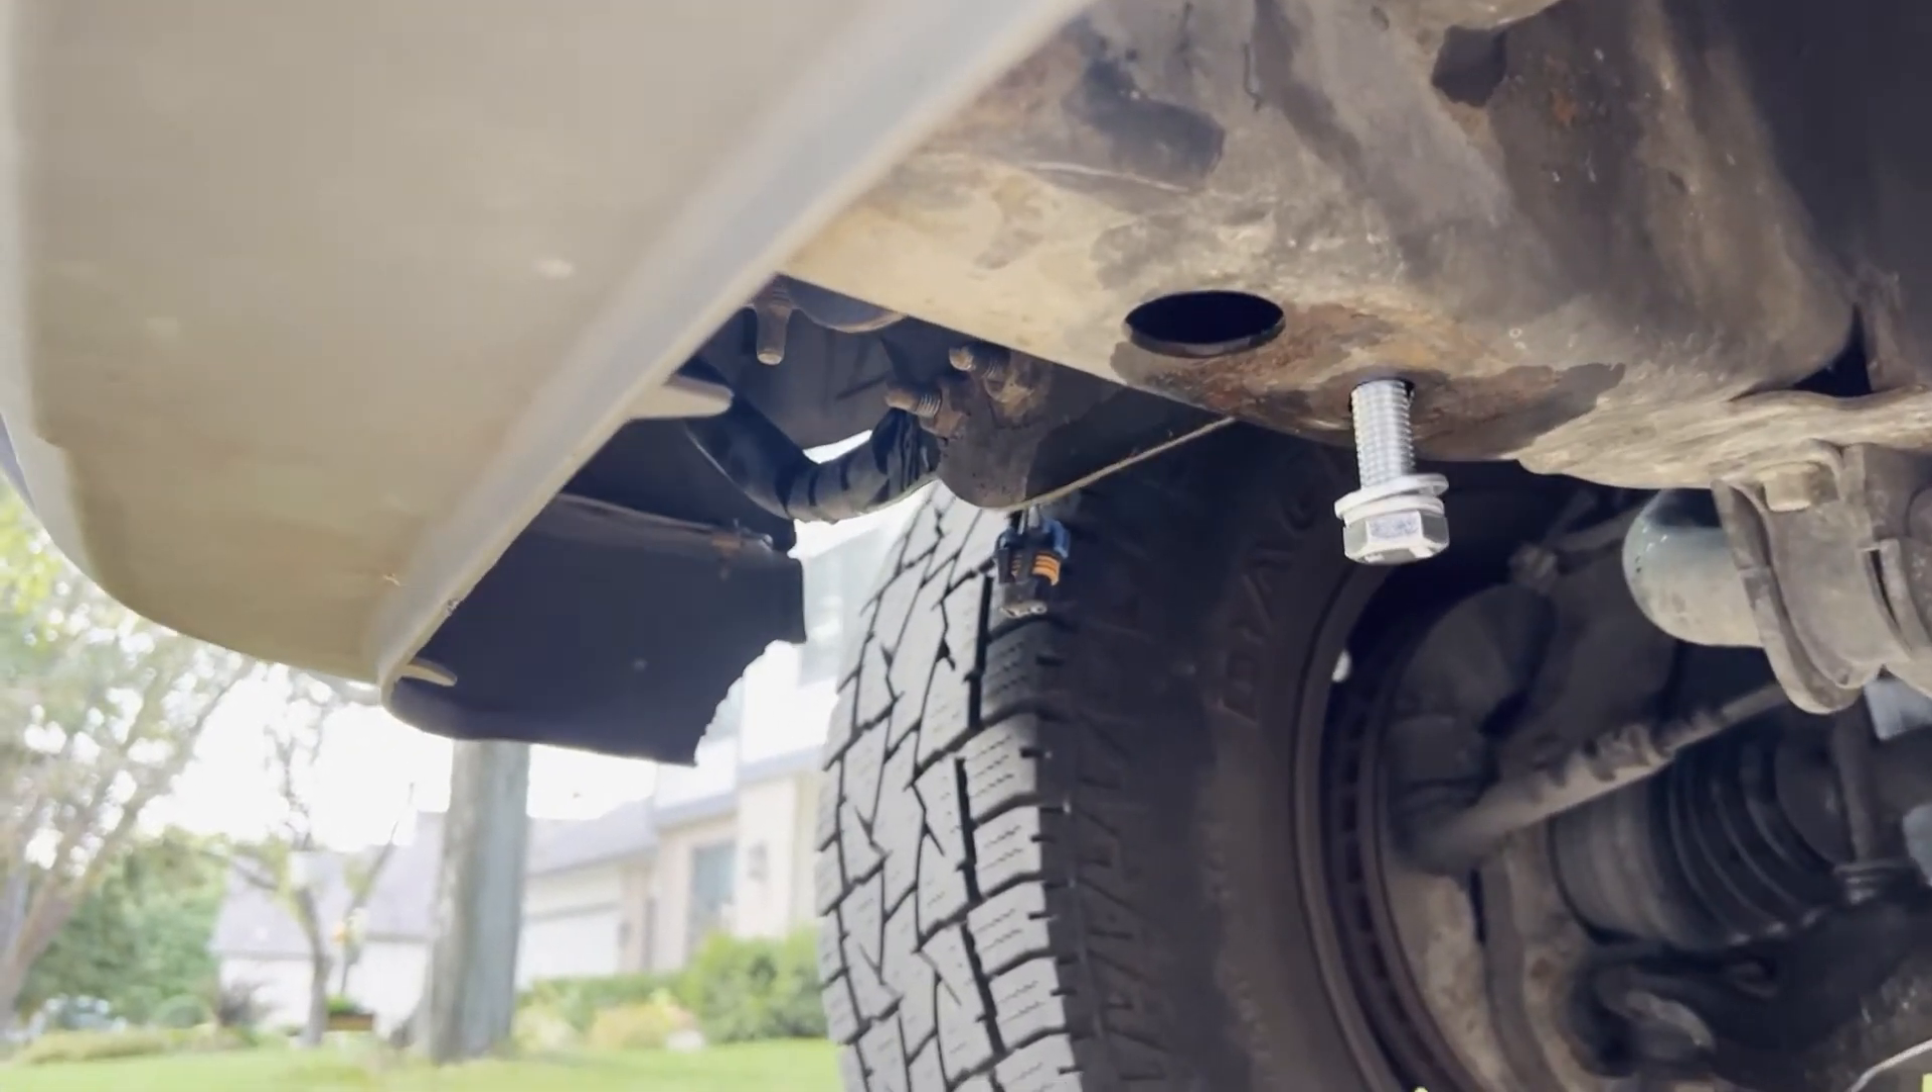The bottom bolt is now started.